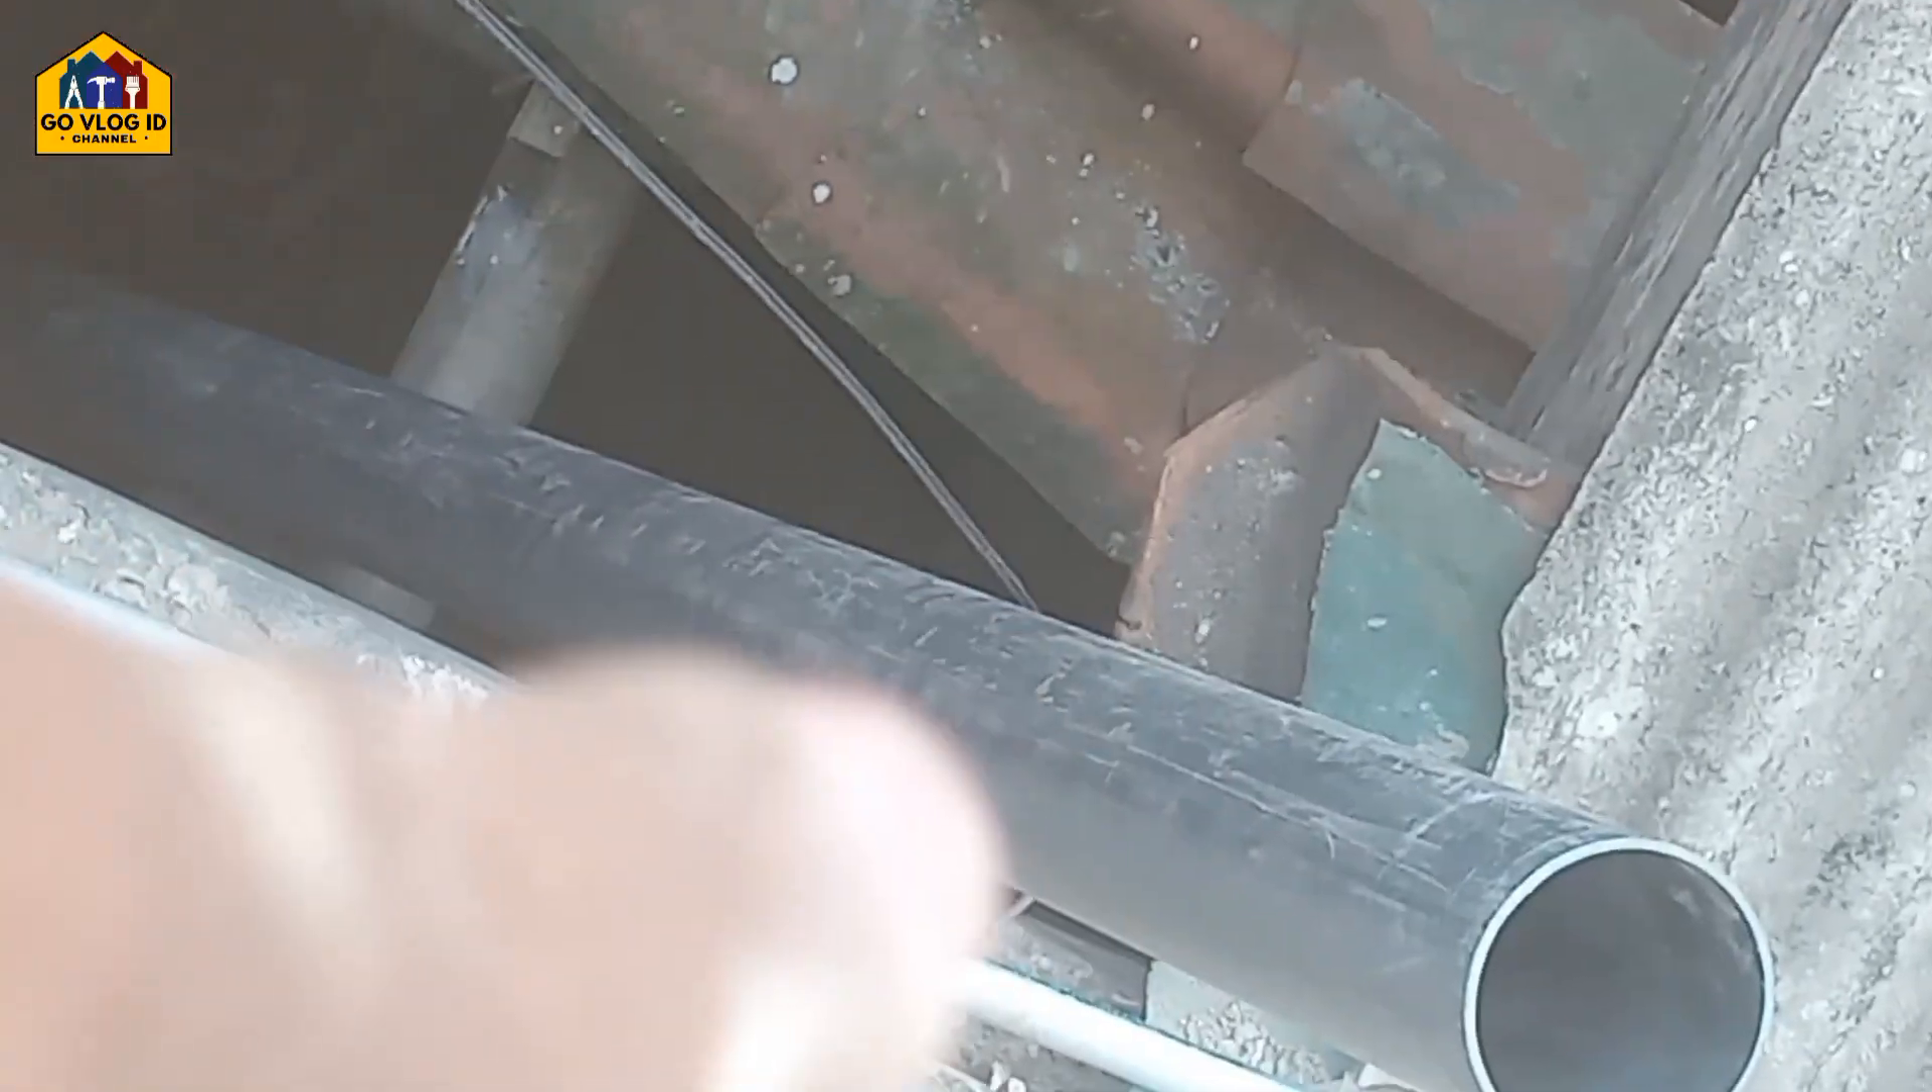Dan ini untuk pipanya kita belum kita sambung ya.